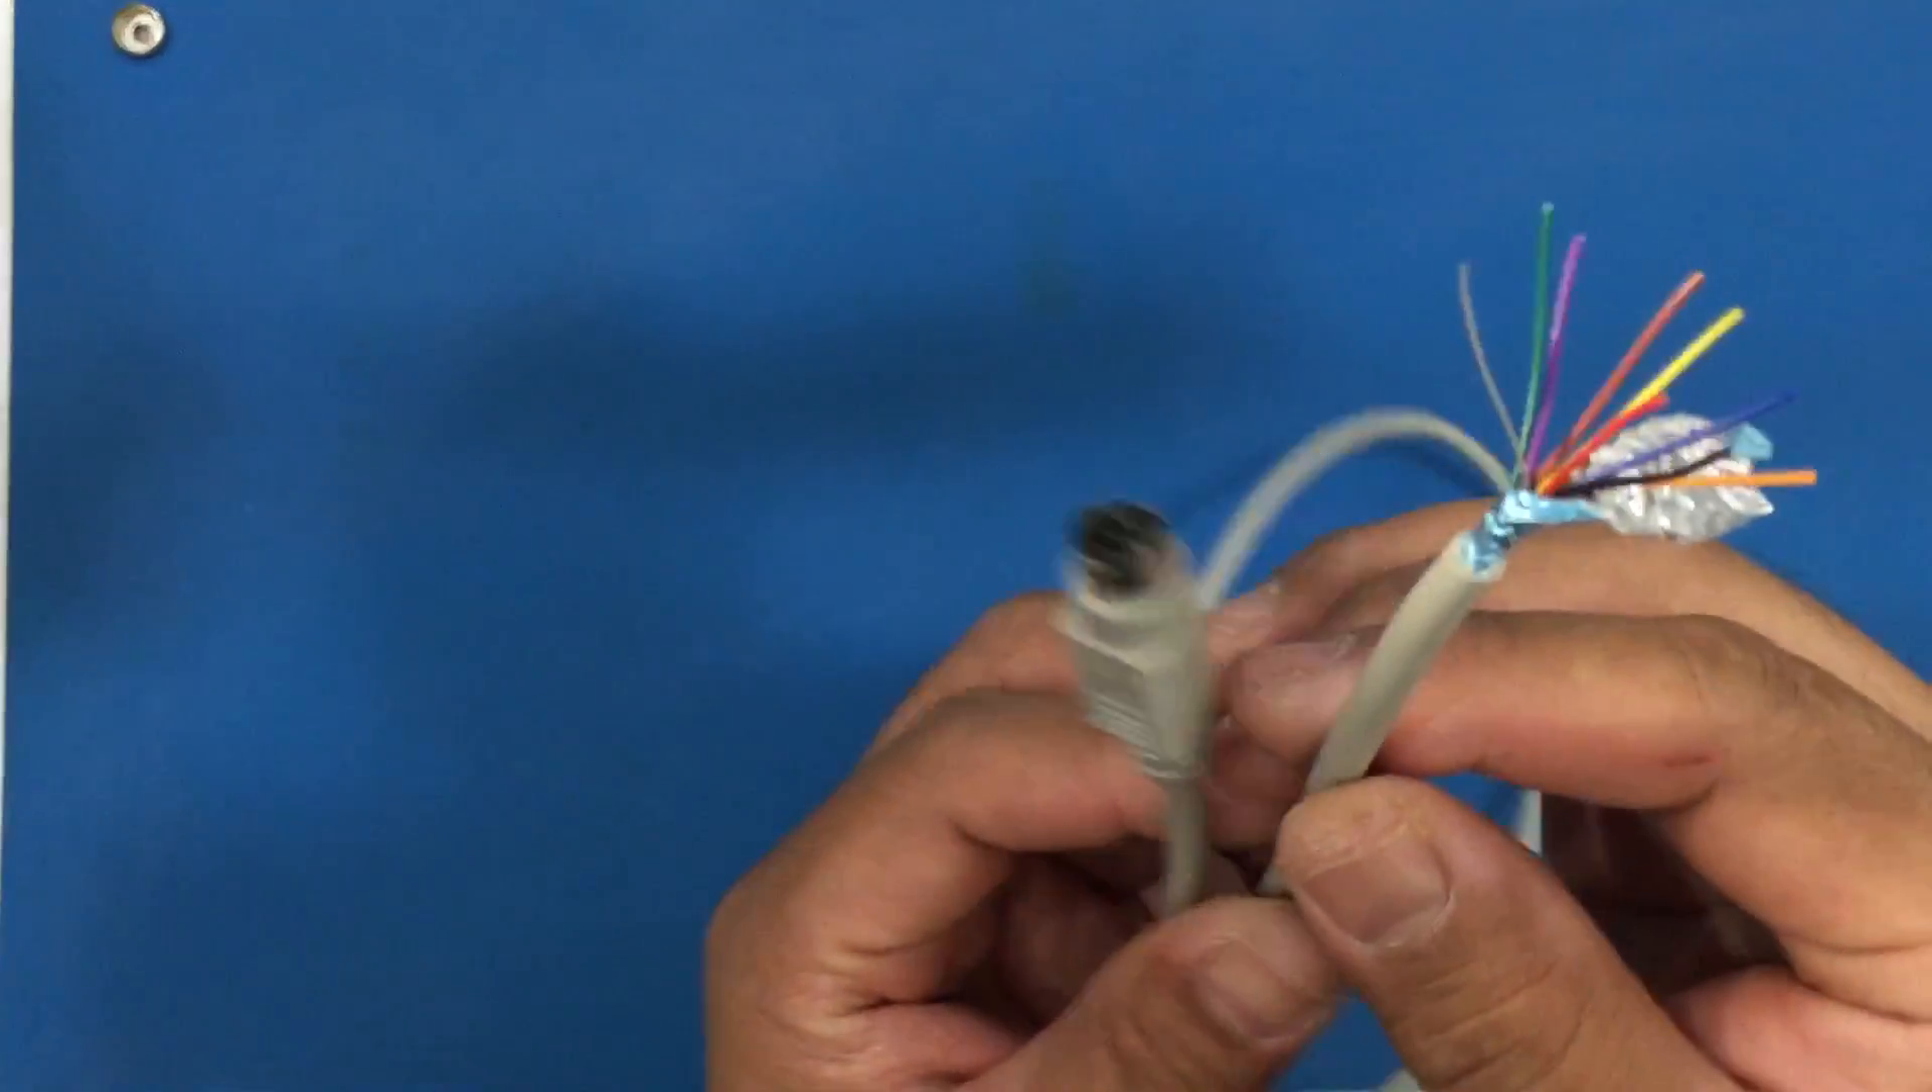You can see here I peeled back the shield and see just how skinny the gauge is for the wires.